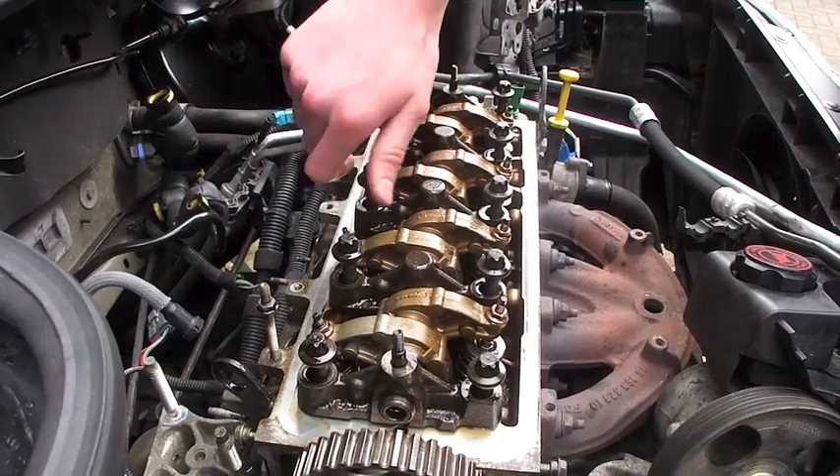We put the cylinder head back on and the rocker assembly and we're just finger tightening the bolts down.